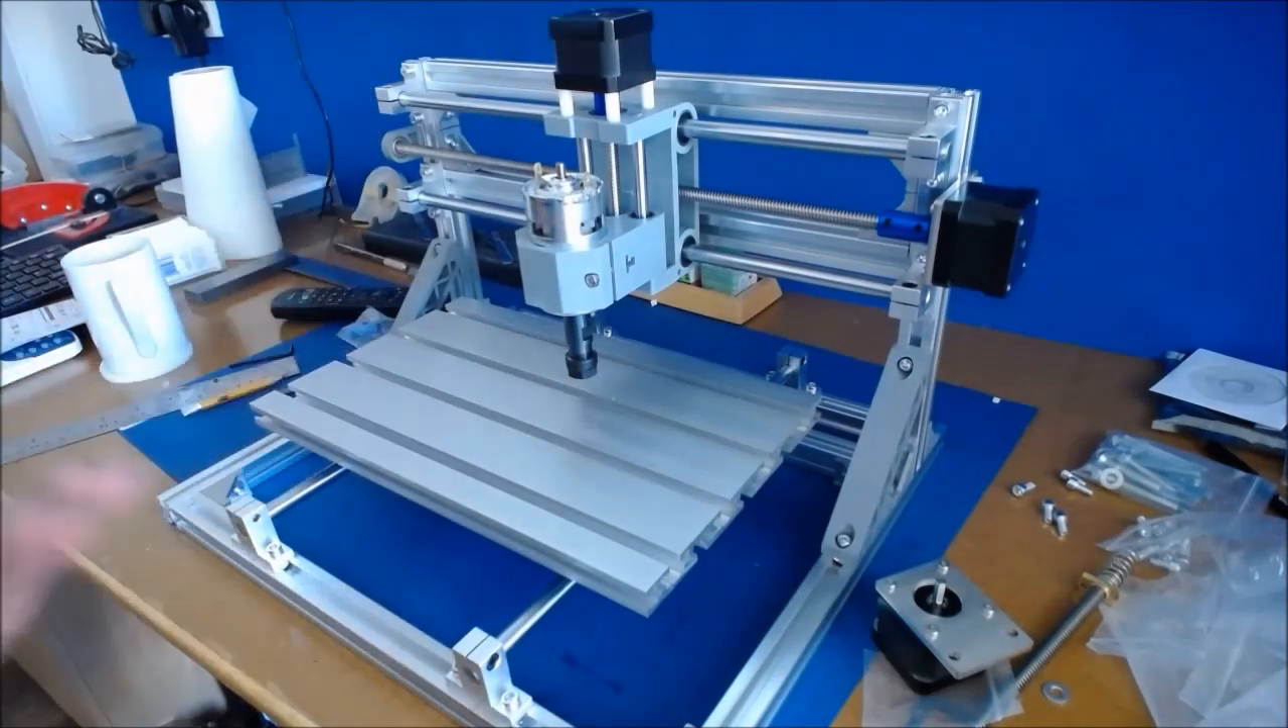I put the cutting head in as well and the motor.